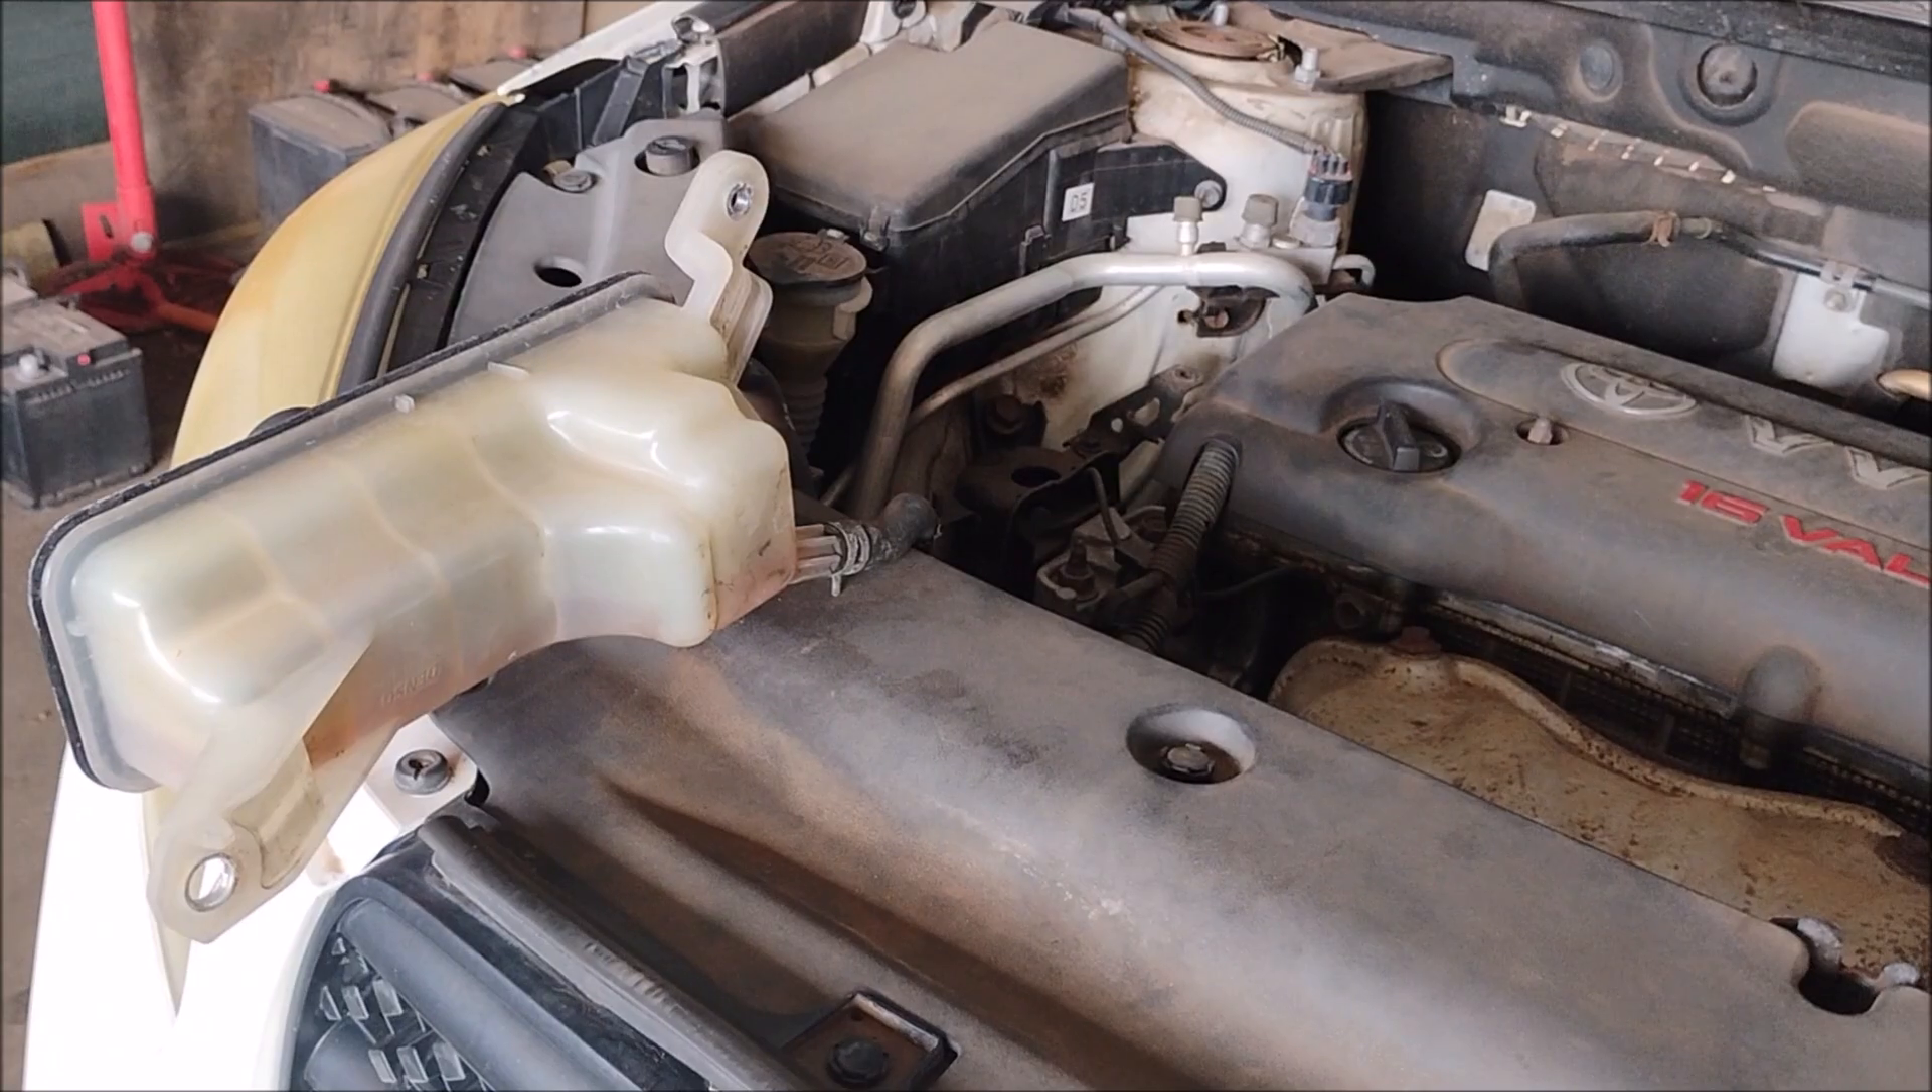So there, I've unfastened the coolant reservoir and I've just swung it over the front of the car.